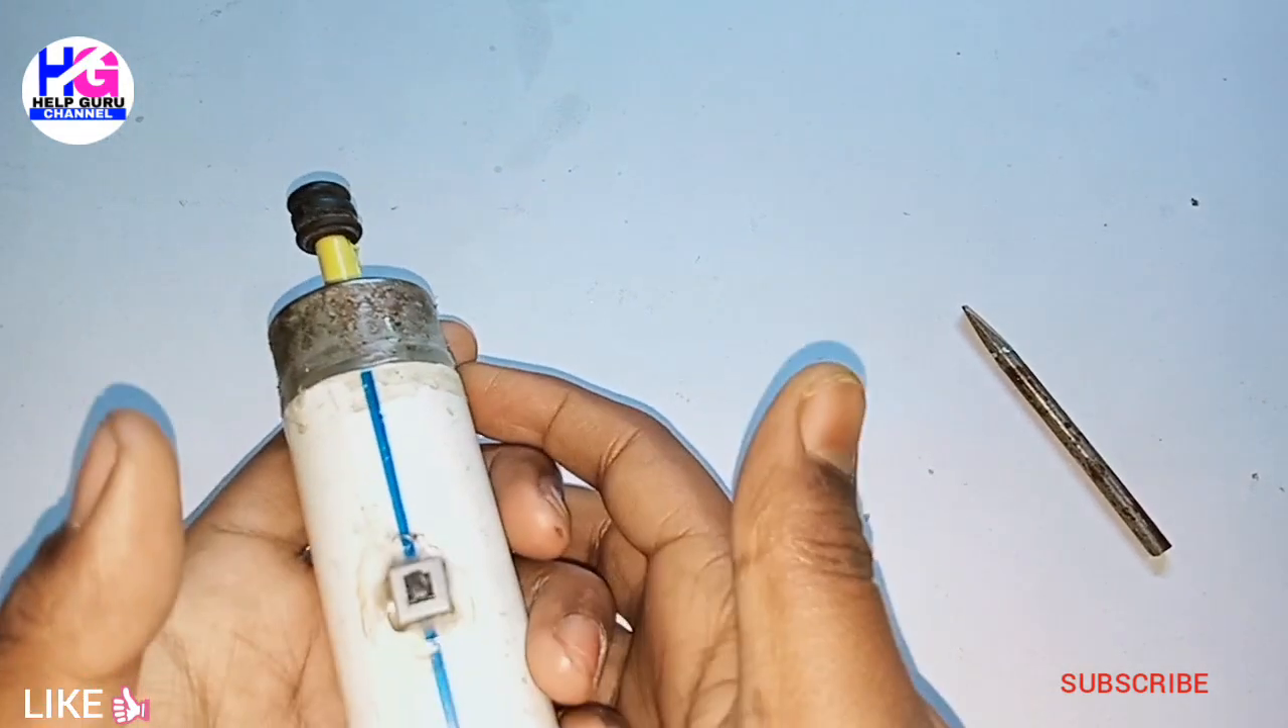तो यहां पर मैंने एक स्वीच लगा दिया है।